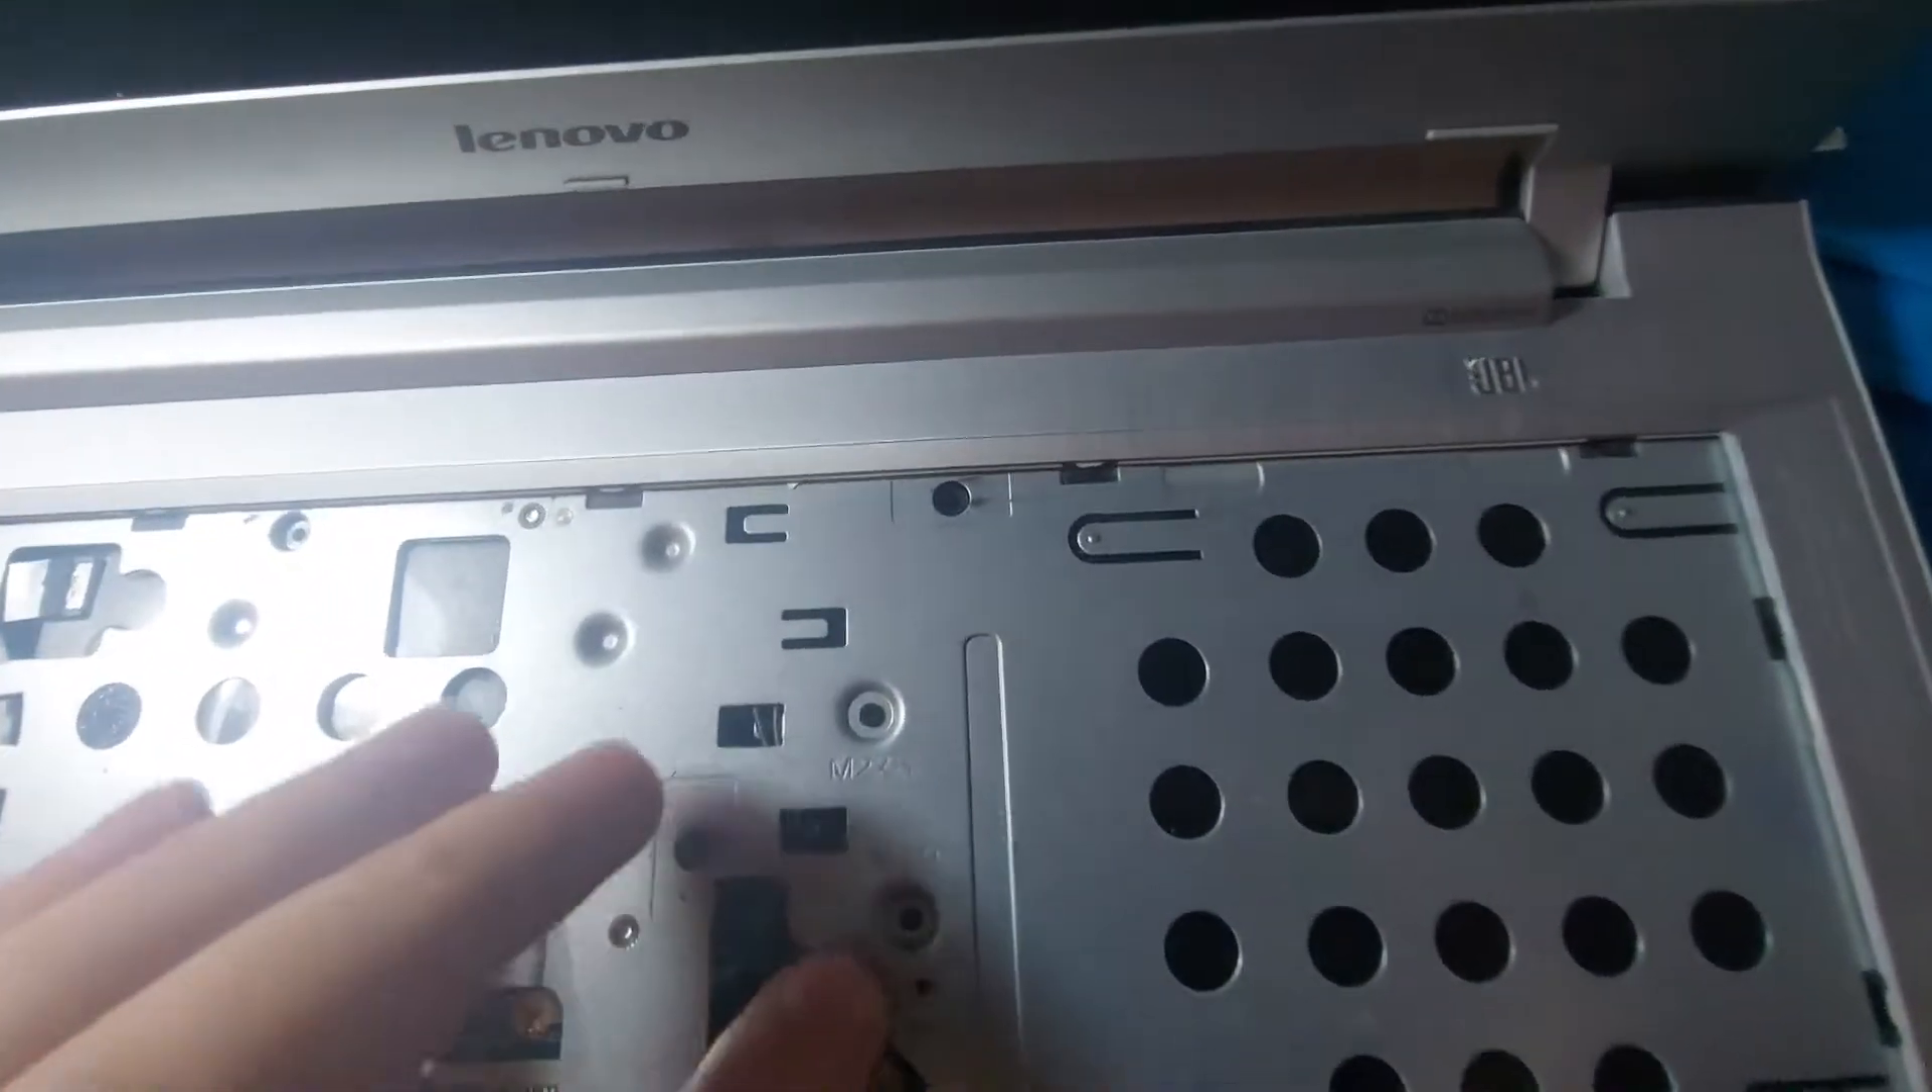So now the keyboard is removed.